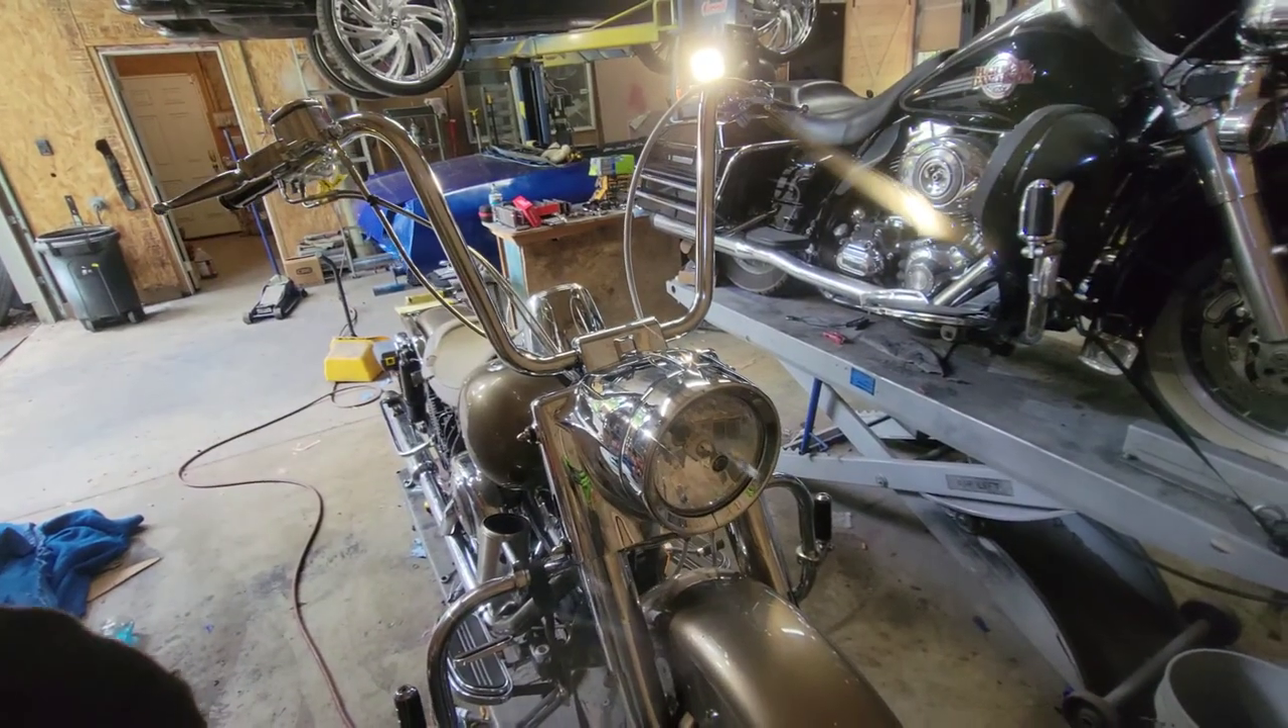We got our headlight back in.